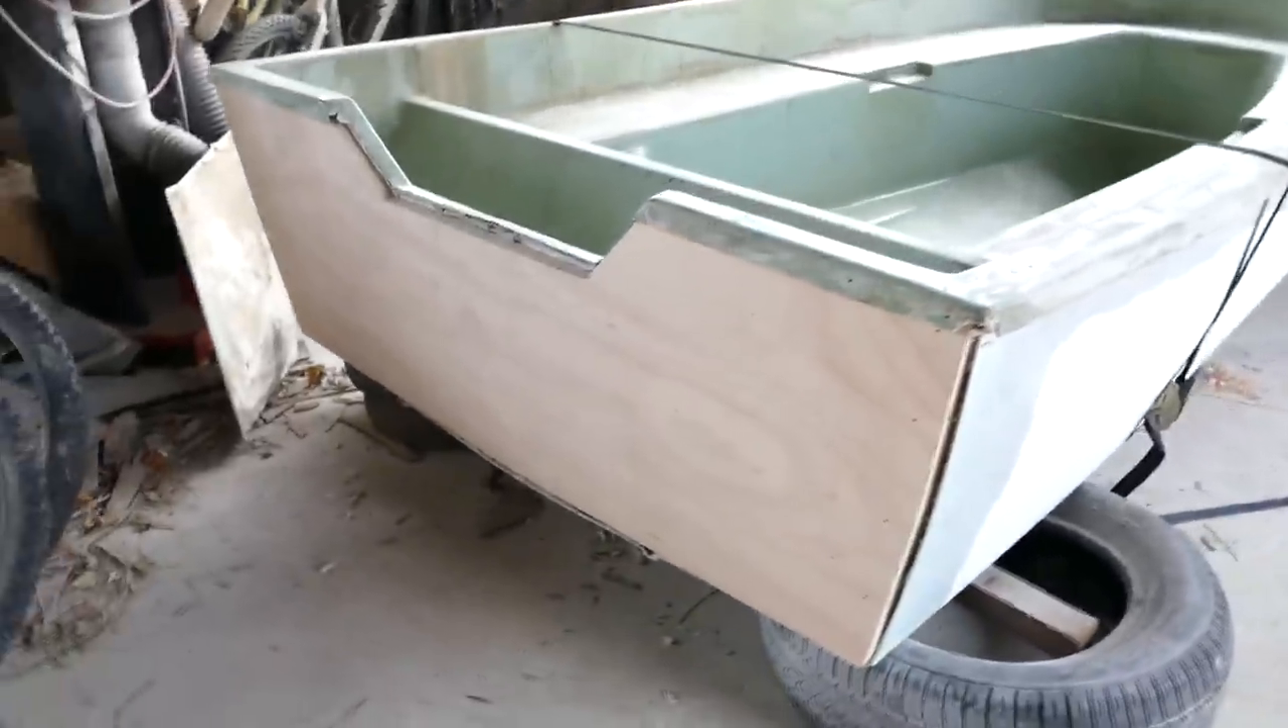Le tableau arrière est en place plus ou moins il restera la partie intérieure à vernir avec plusieurs couches.